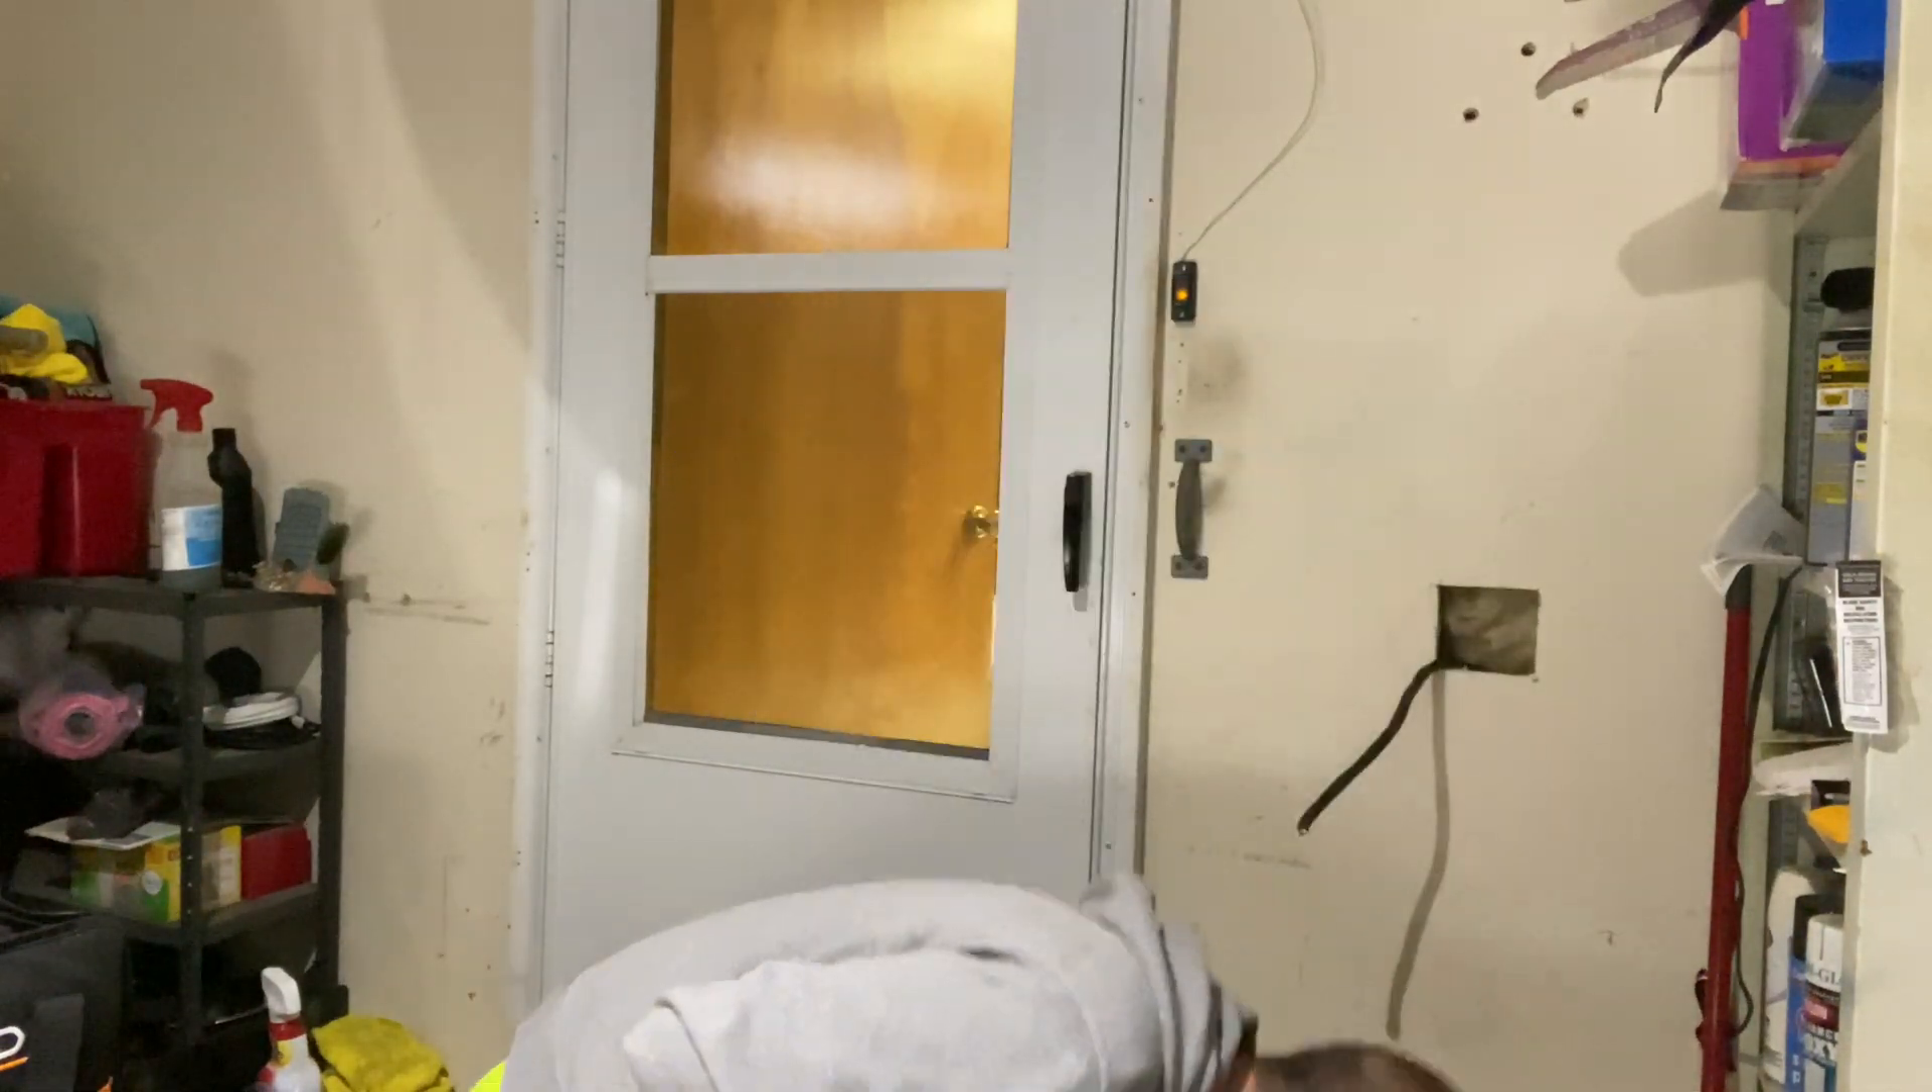Now I've got my wire through my wall.